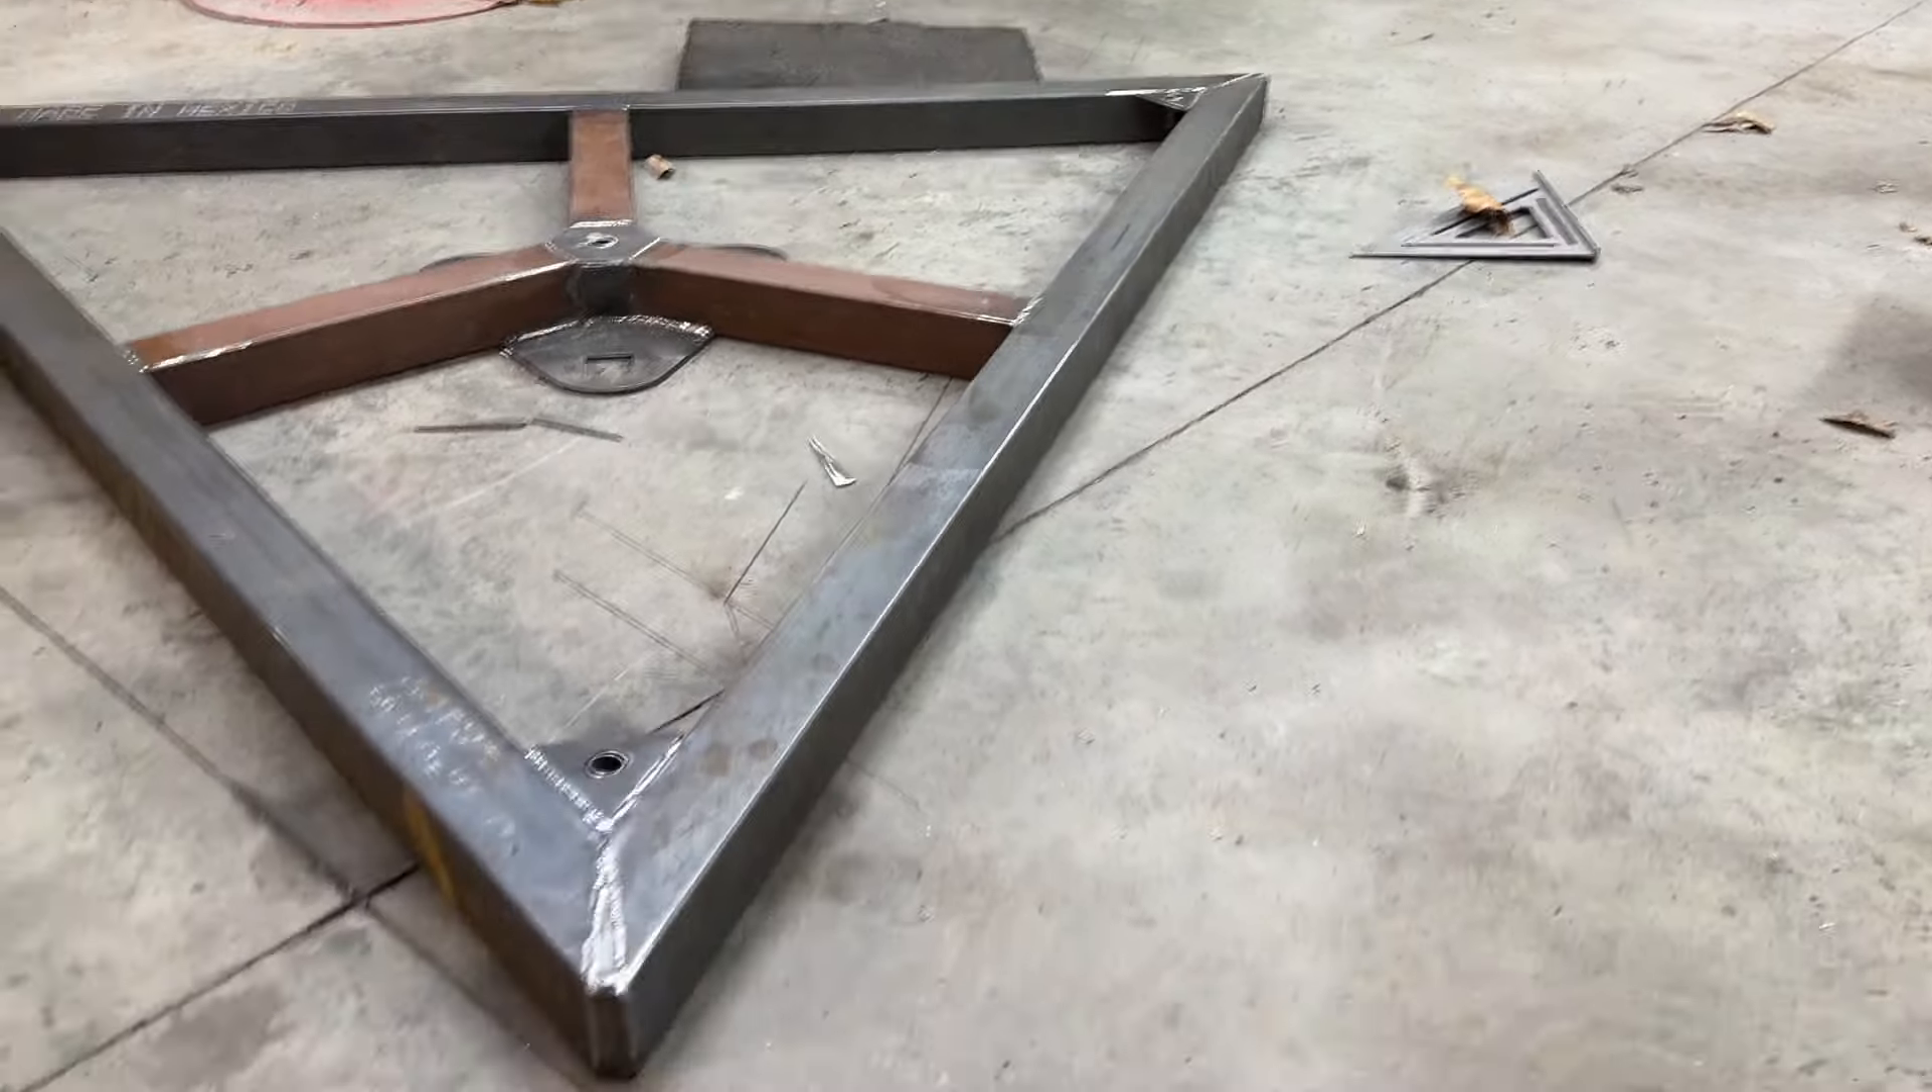So, I got in the shop this morning, built a fire, because it's a little cool in here, and I finished welding up the bottom of the table.